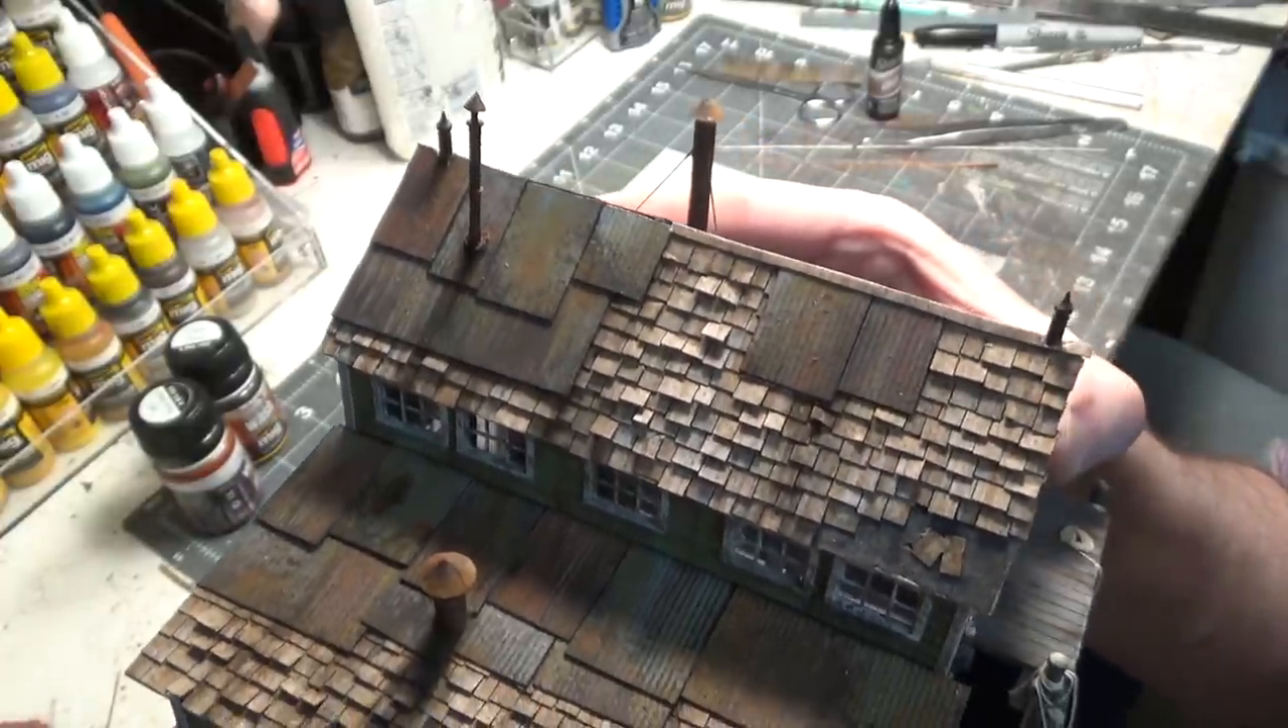So our roof is completed.